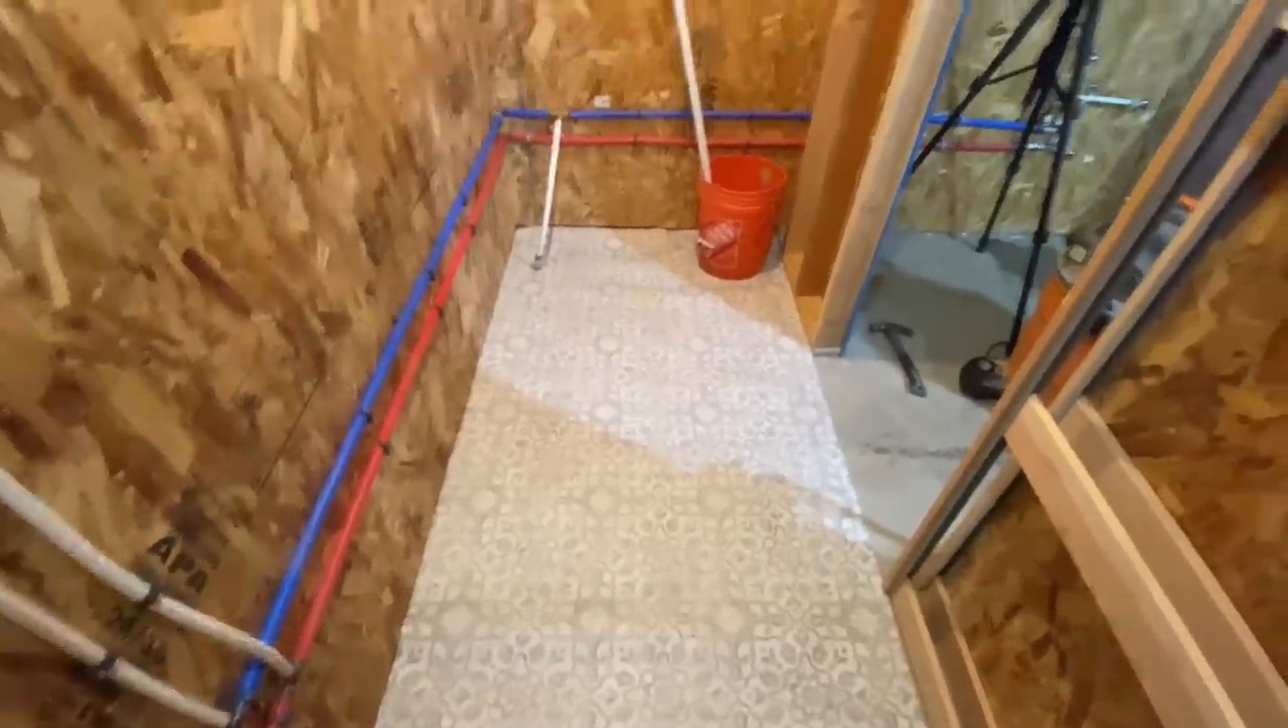Okay we got the flooring down this is just like a roll of um vinyl basically.